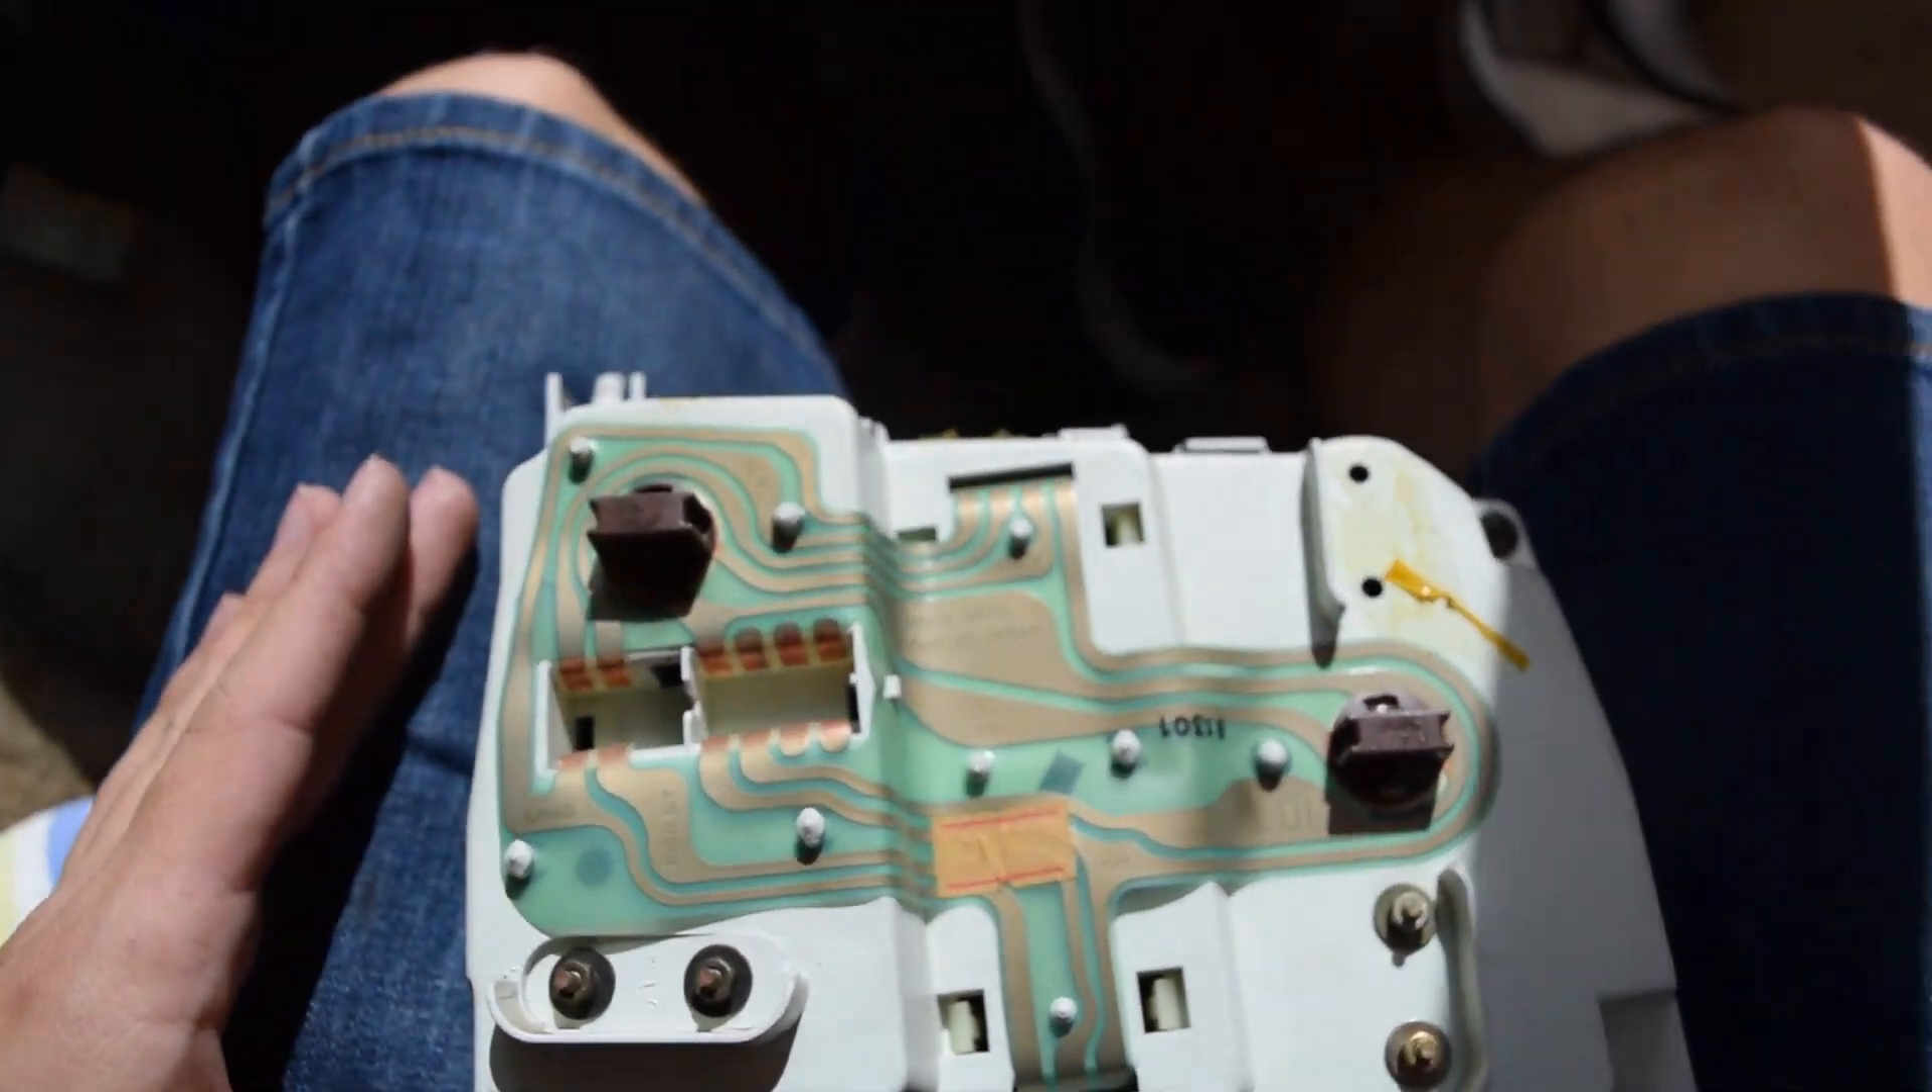So as you can see, we have our gauge out now.